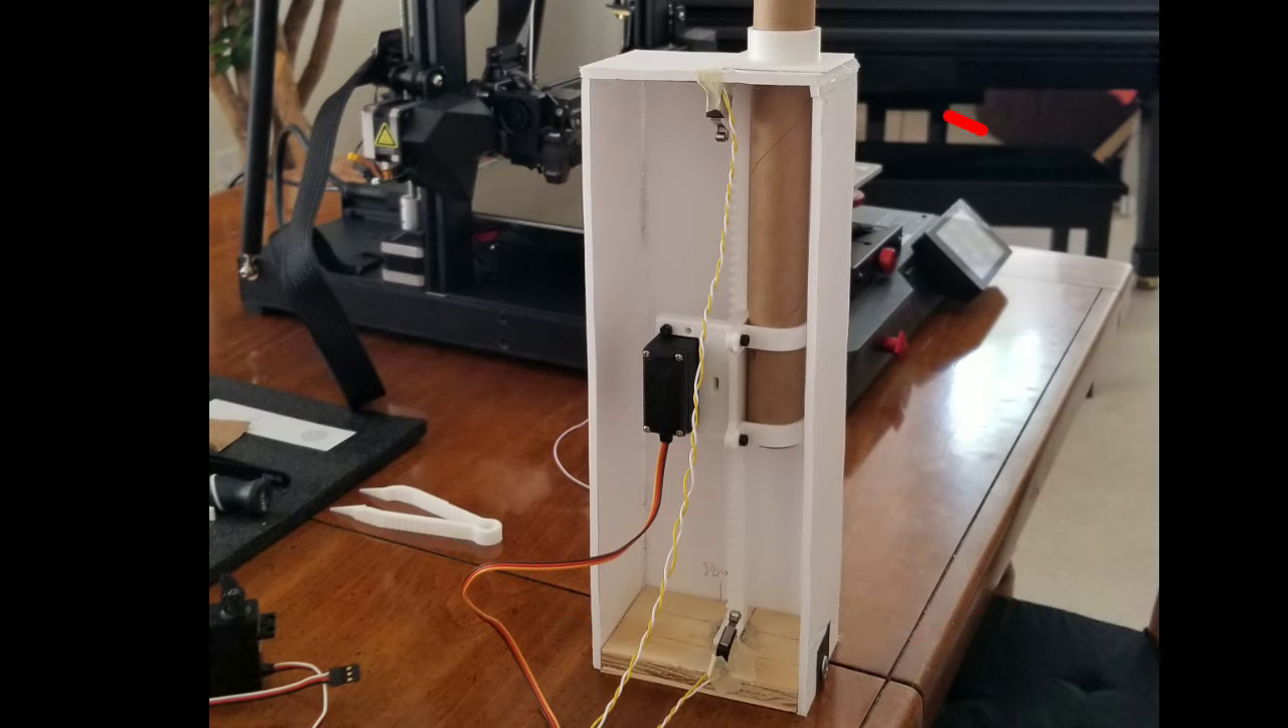The tube guide was then hot glued to the top of the shell.